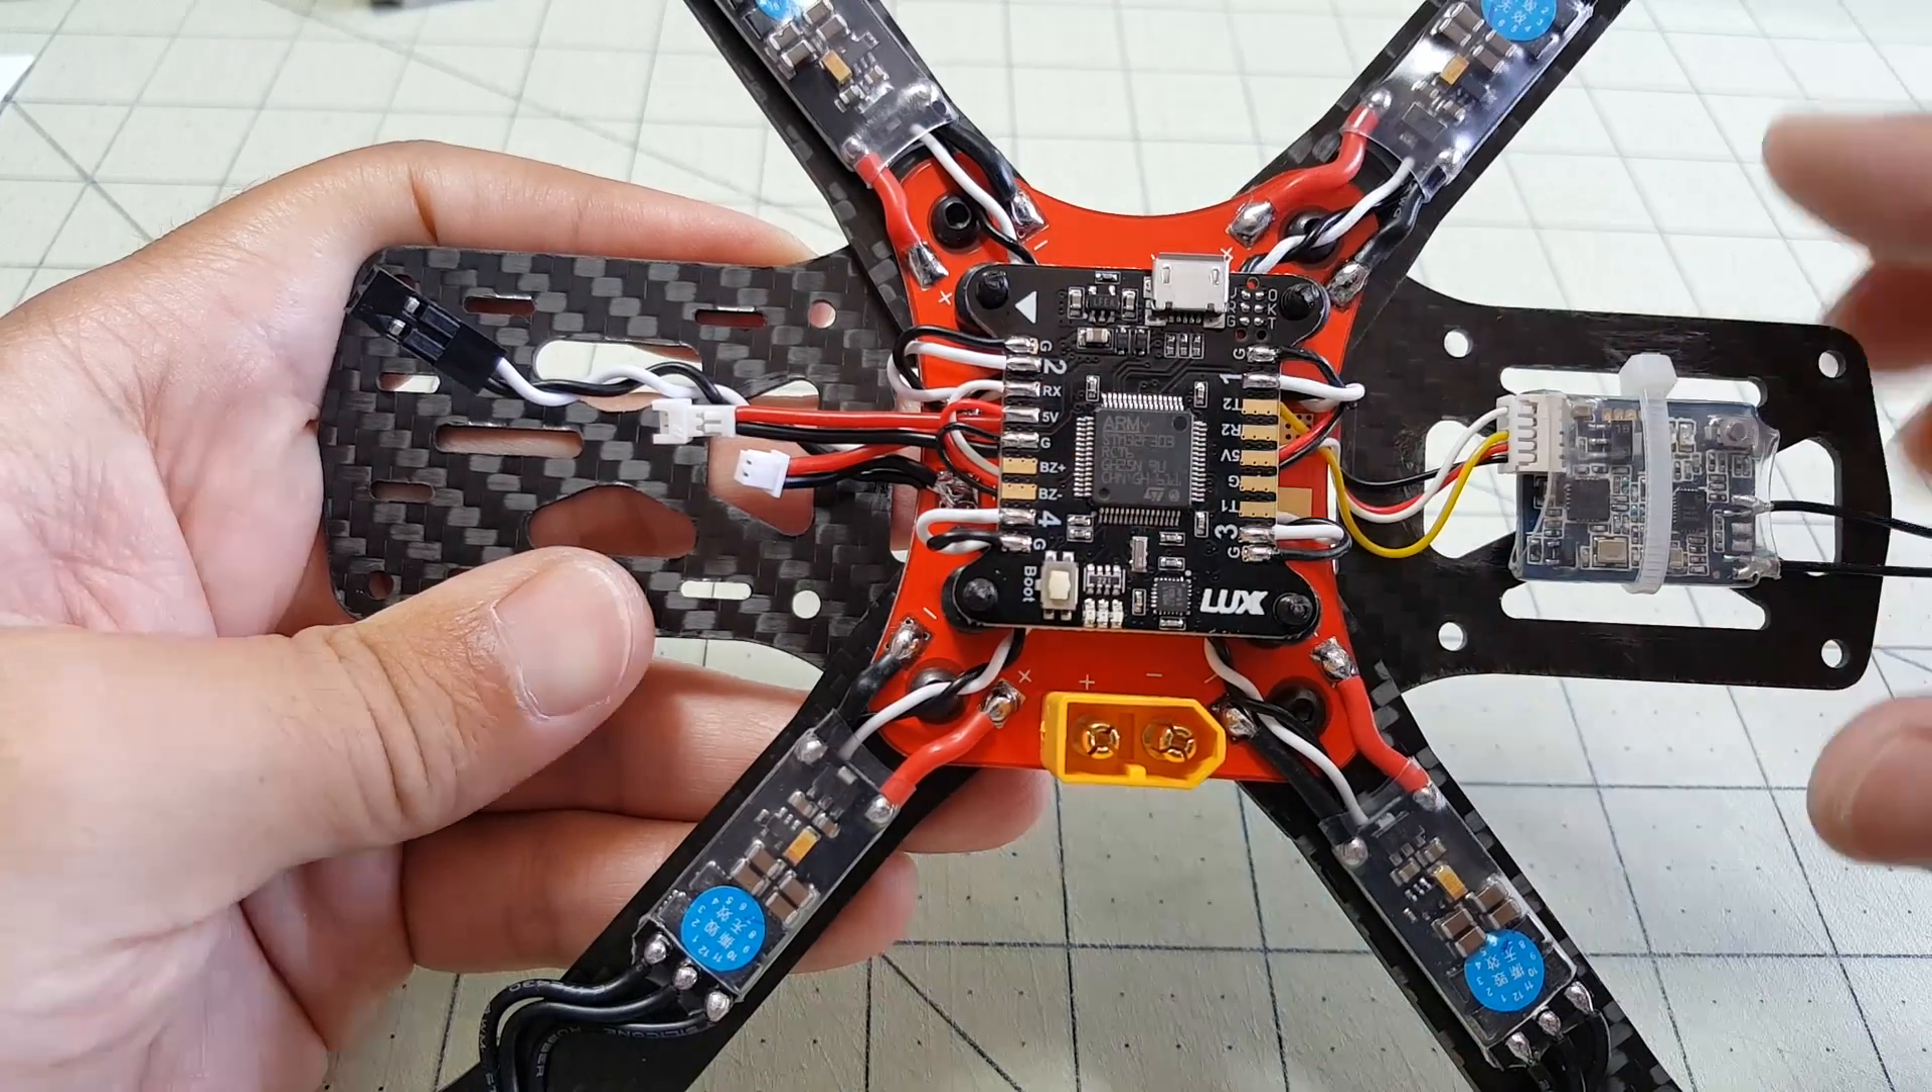Okay guys, I got the flight controller mounted and I've cut my servo leads from the ESC here and directly soldered them to the four corners, ground and signal.